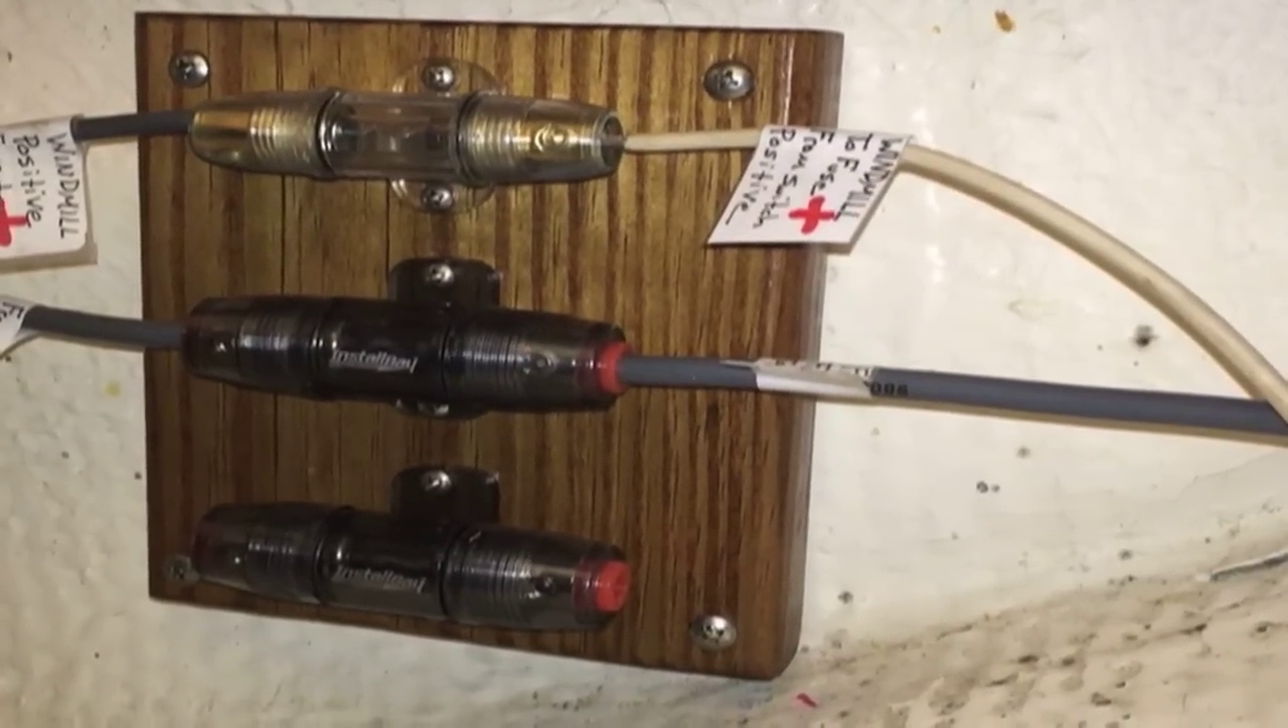Okay, so that's my little fuse block I have mounted in the, uh, battery compartment.